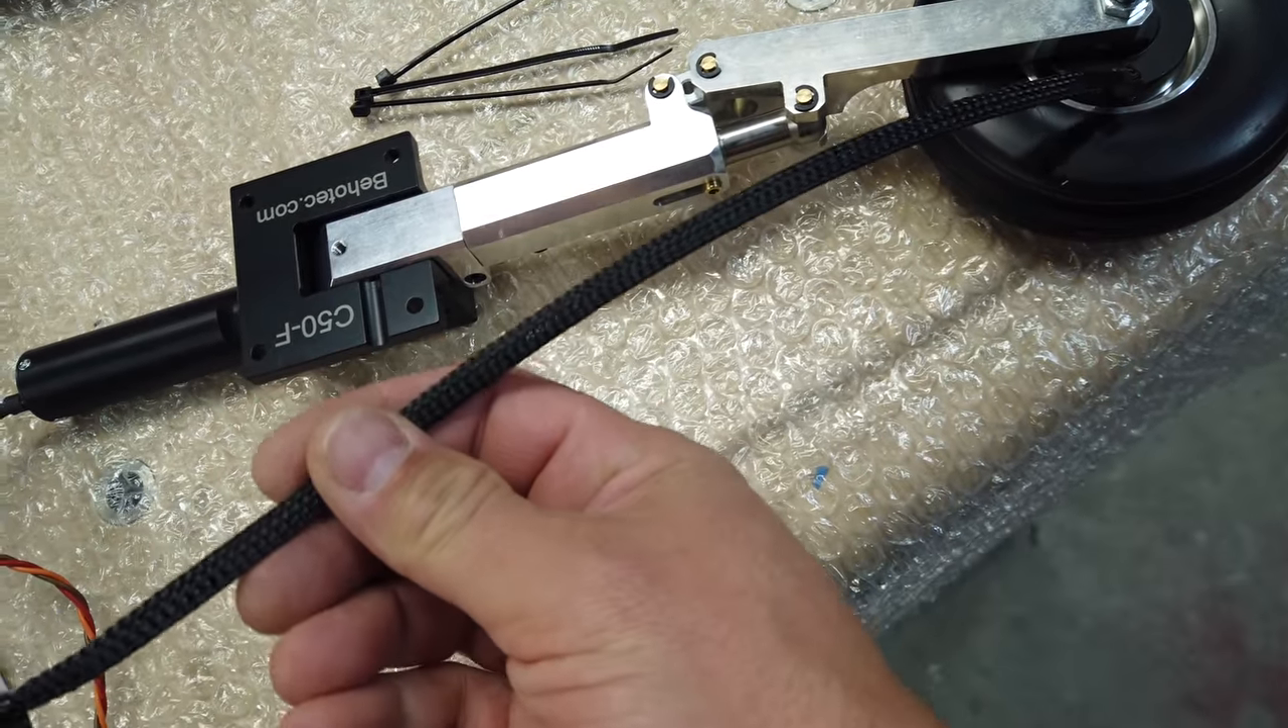I just covered the brake line with the snakeskin material.